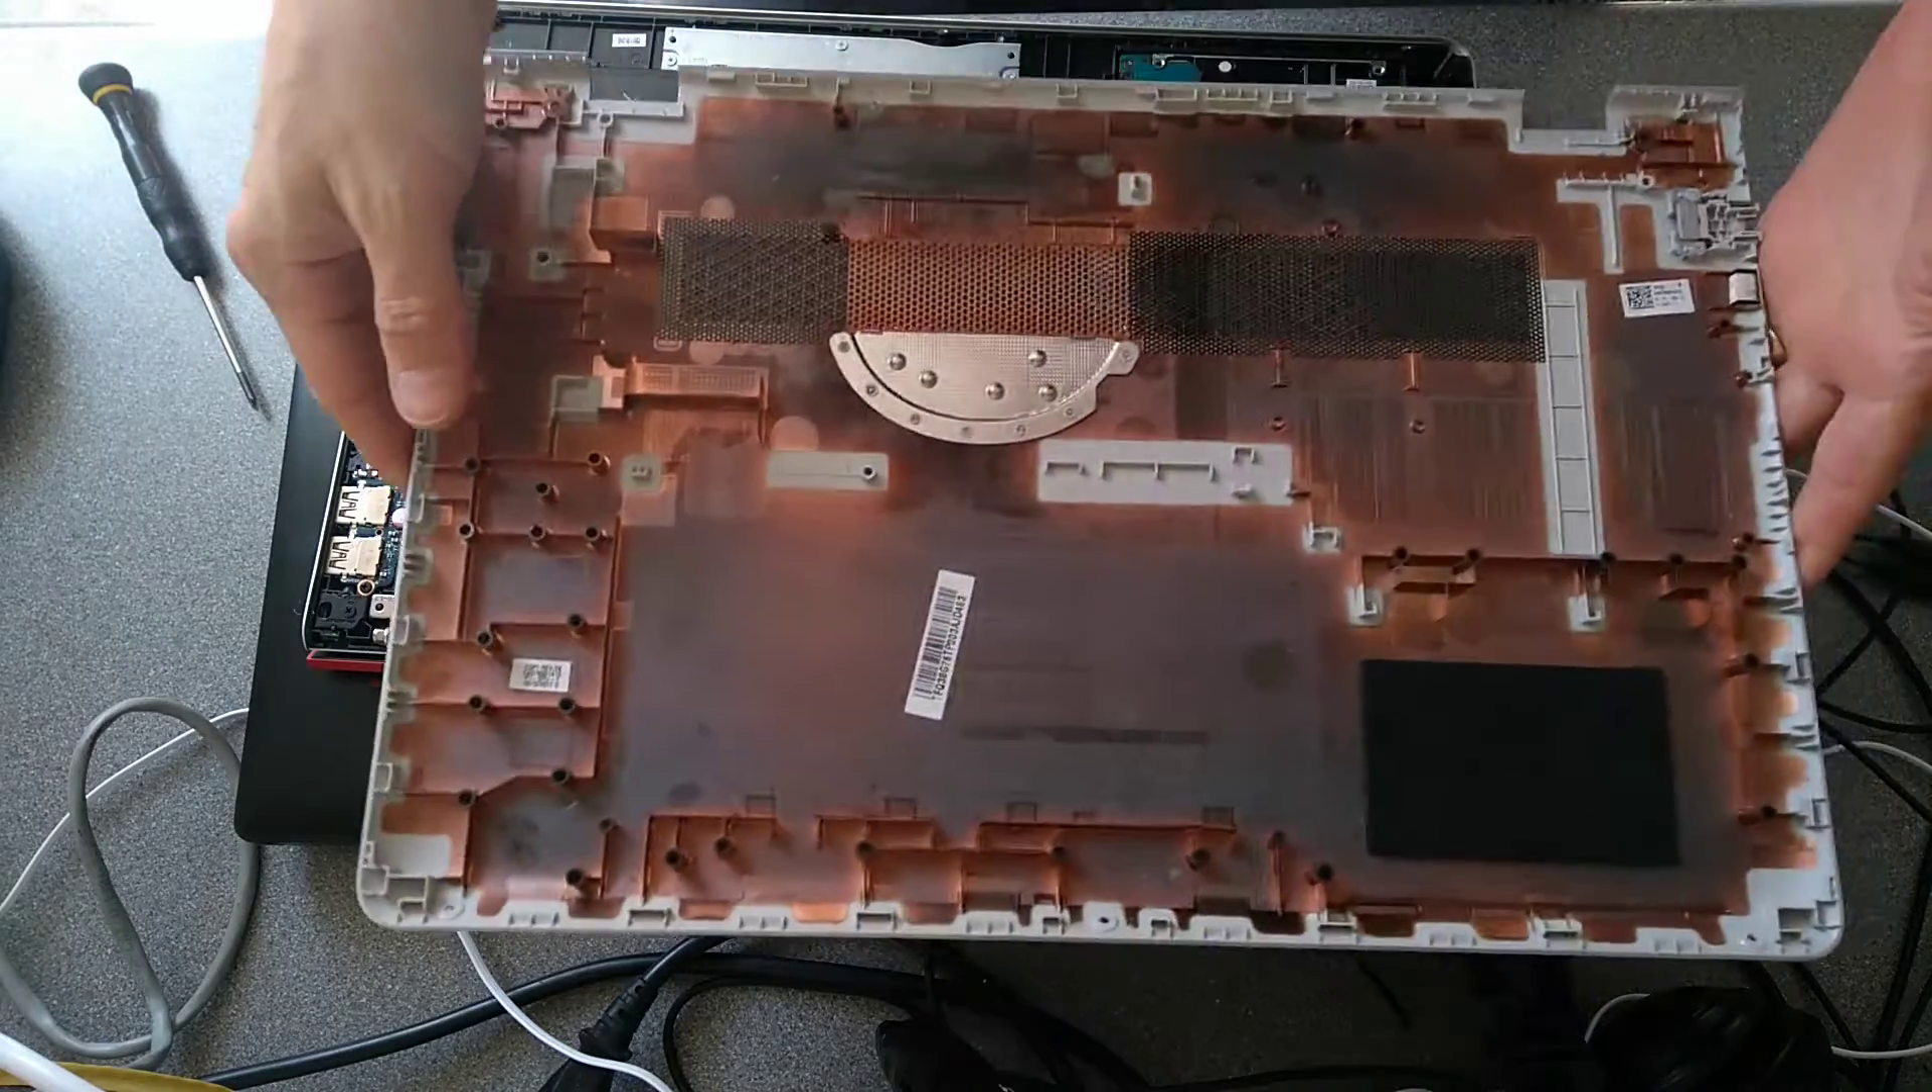There we go, that's the underside of the machine off.